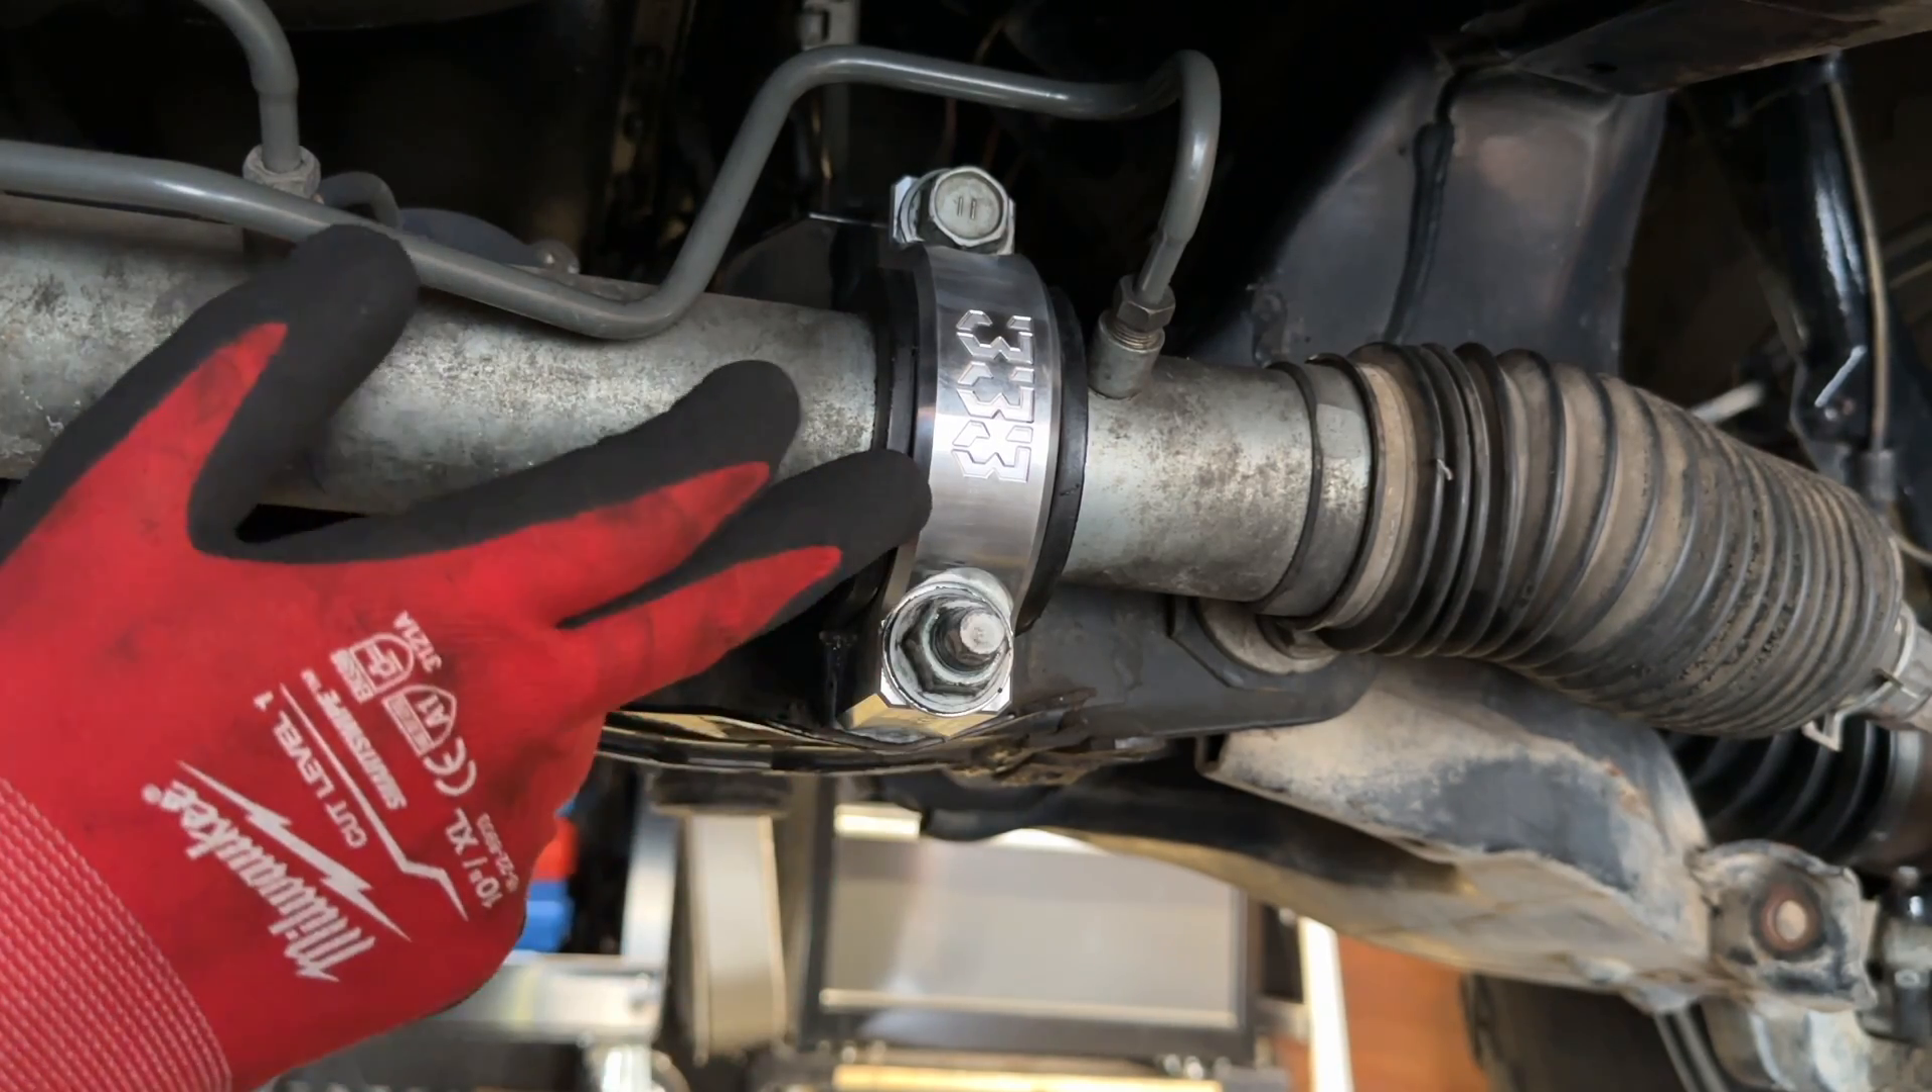All right, we're all done installing this HD billet steering rack clamp.